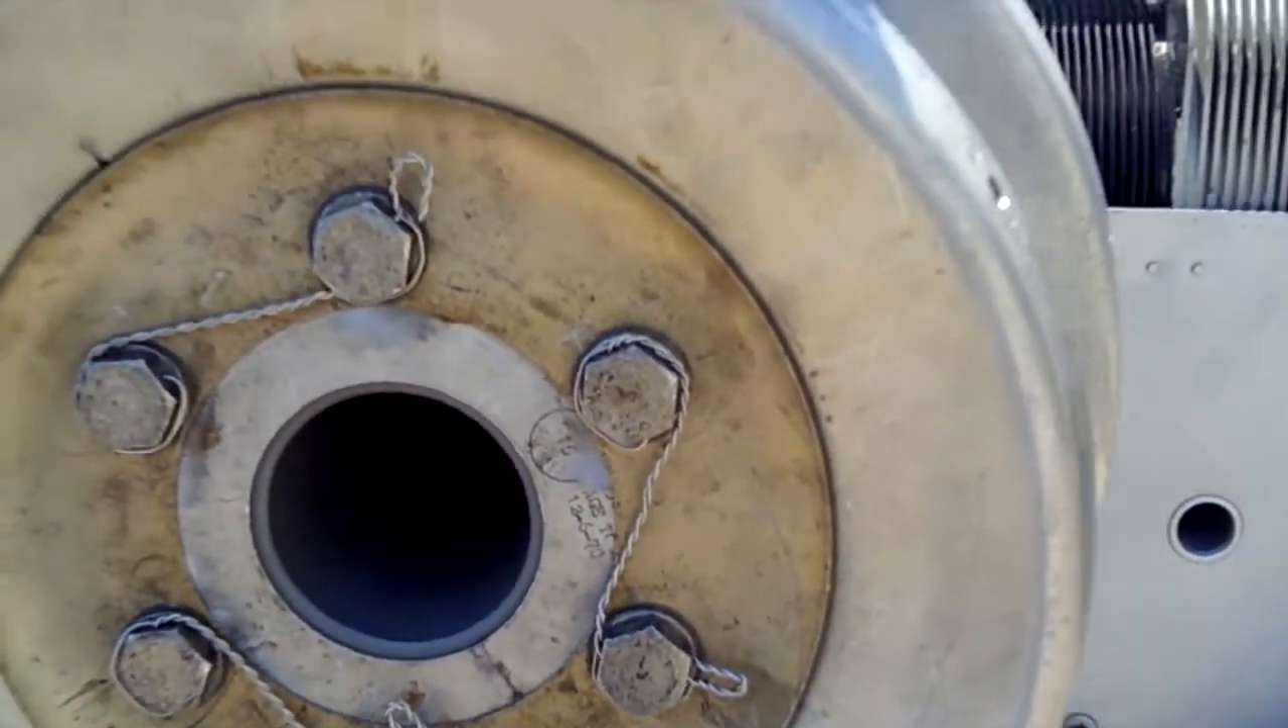The owner wanted me to point out that, yes, we did put safety wiring on all the bolts, so that's all done.